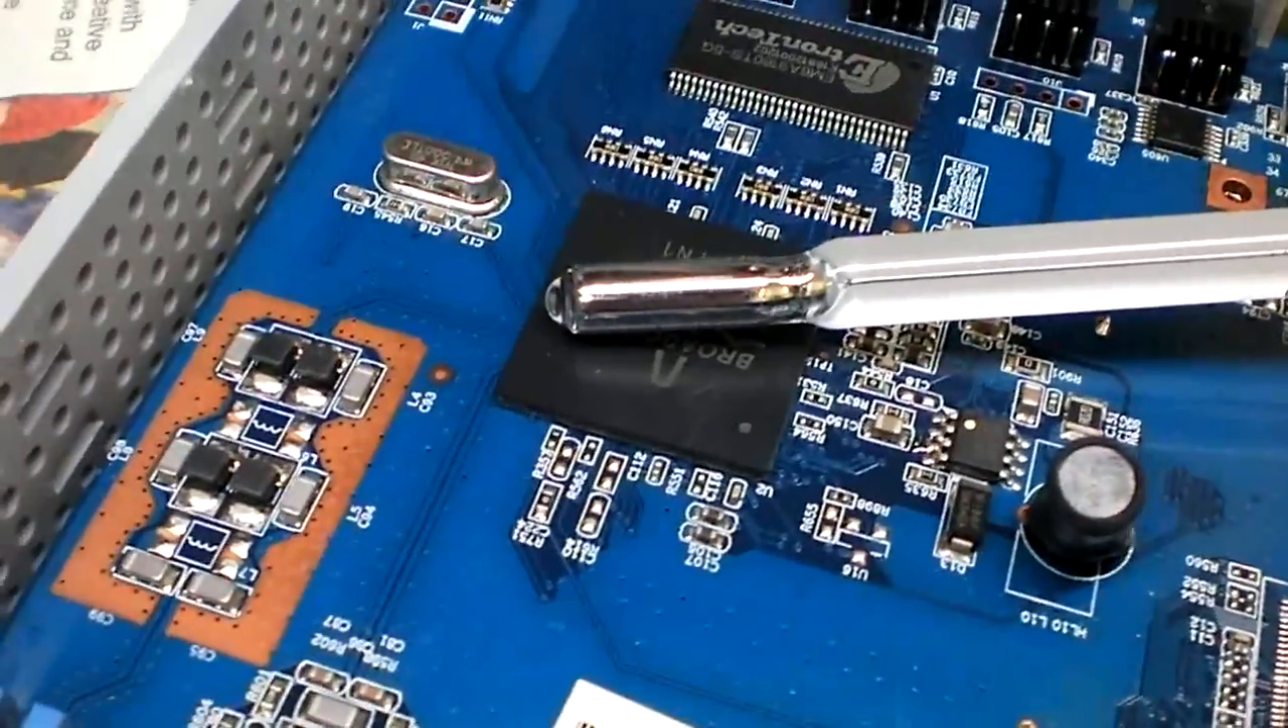The Thermometer's just lying on the top There's no Thermal Thermal Compound For A Good Thermal Contact.